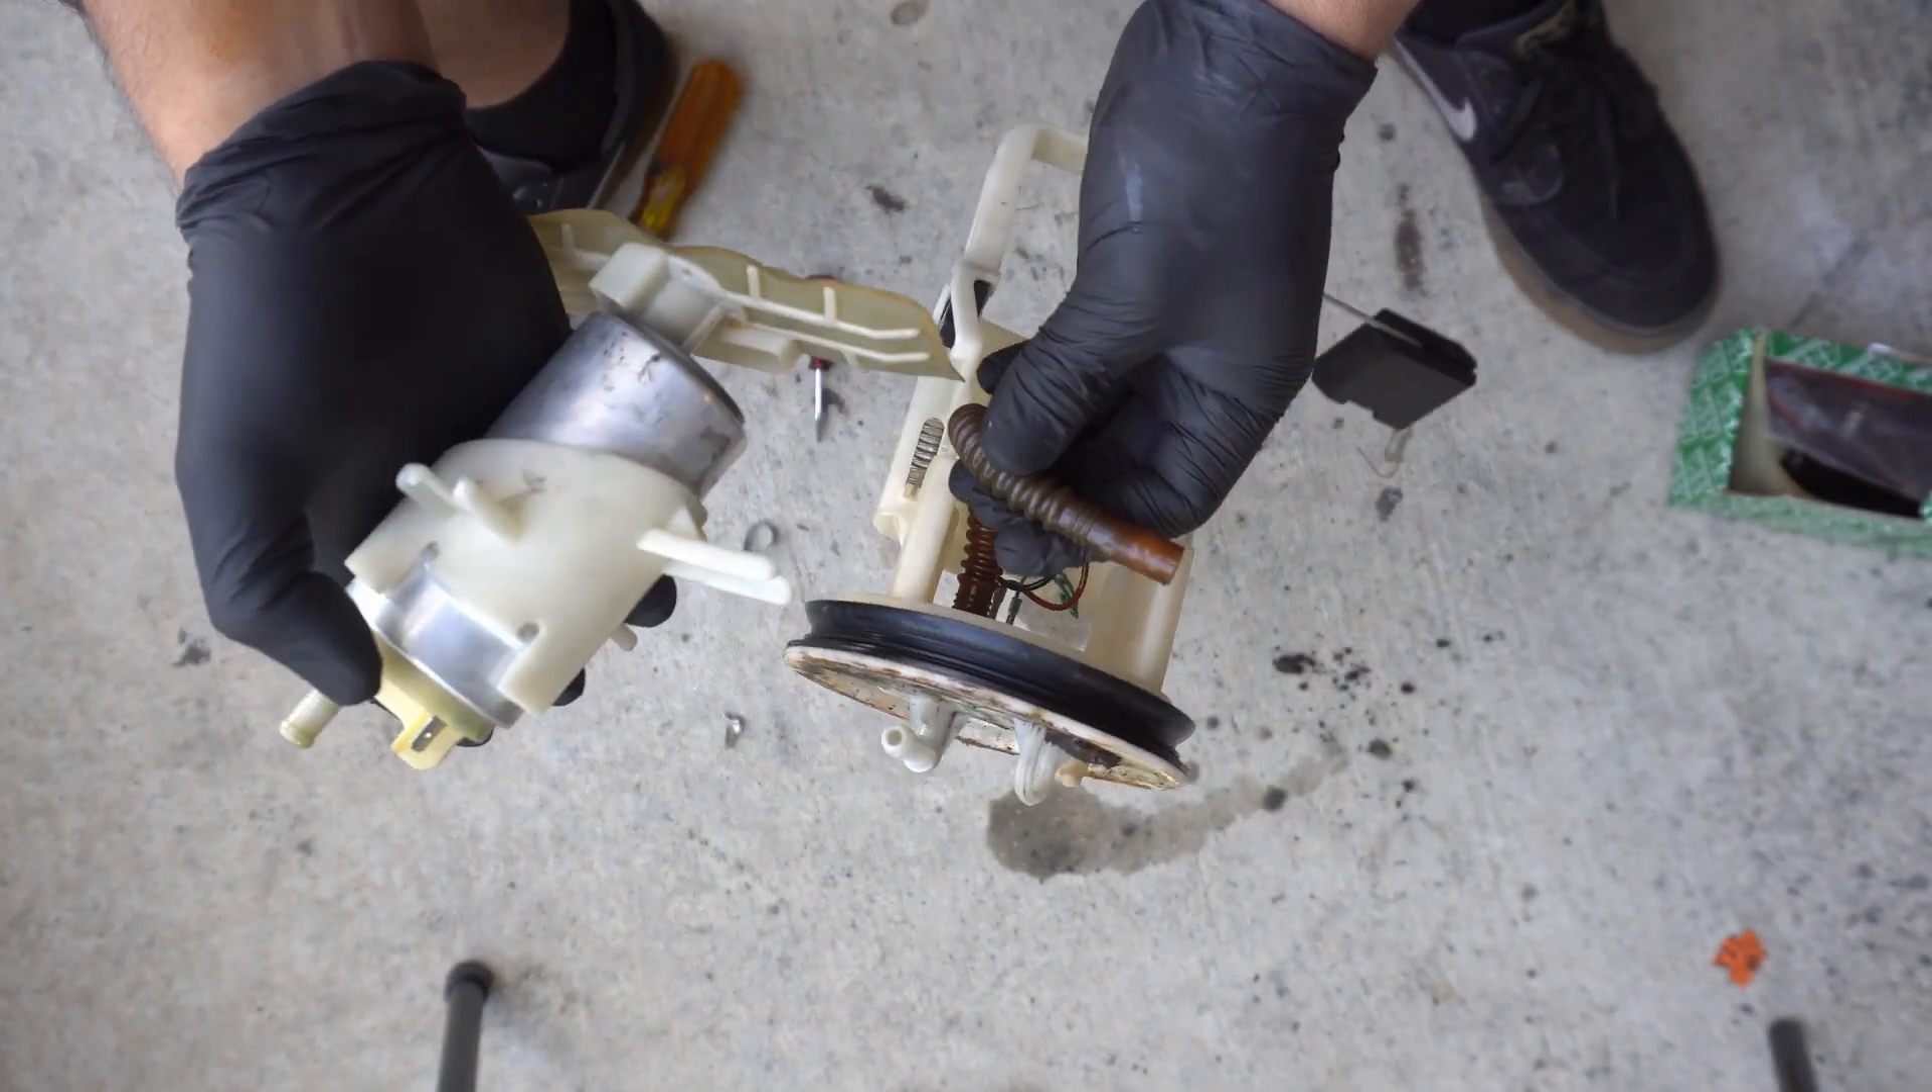All right, got the two subassemblies separated.